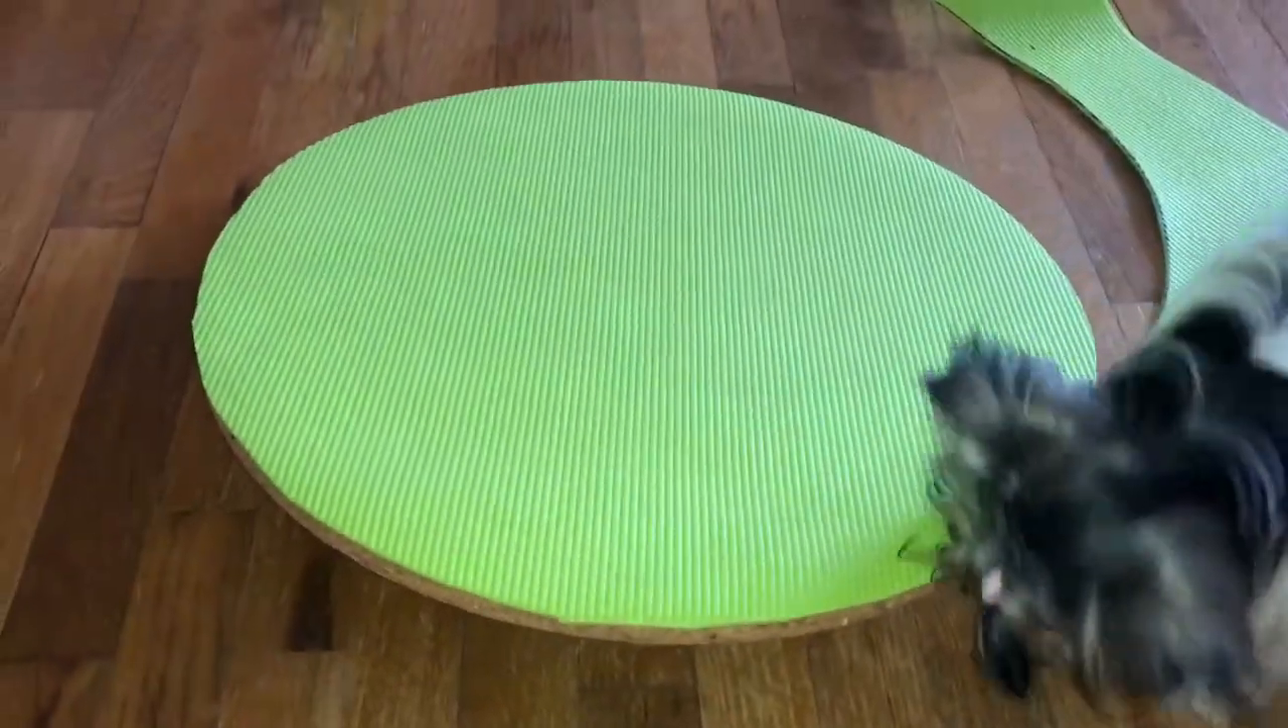But anyway, it's all cut out and perfect fit for my wobble board.